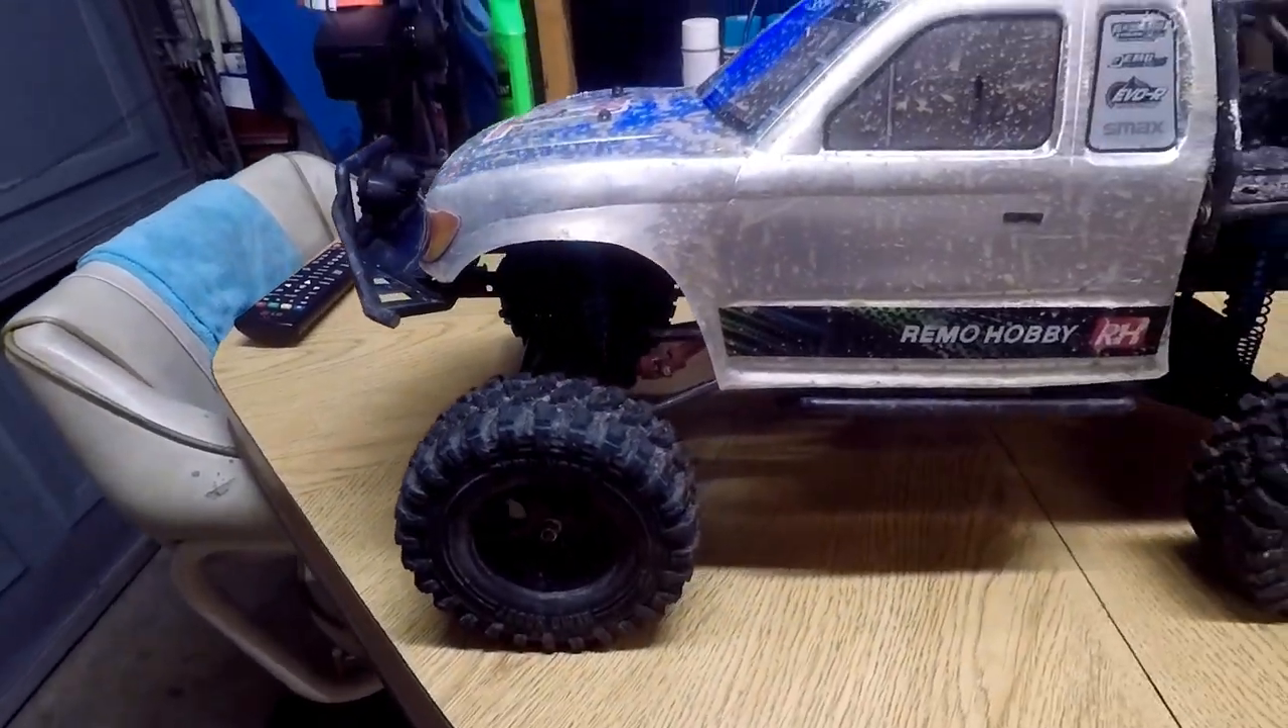All right guys and here's the final product see bumper's back solid.